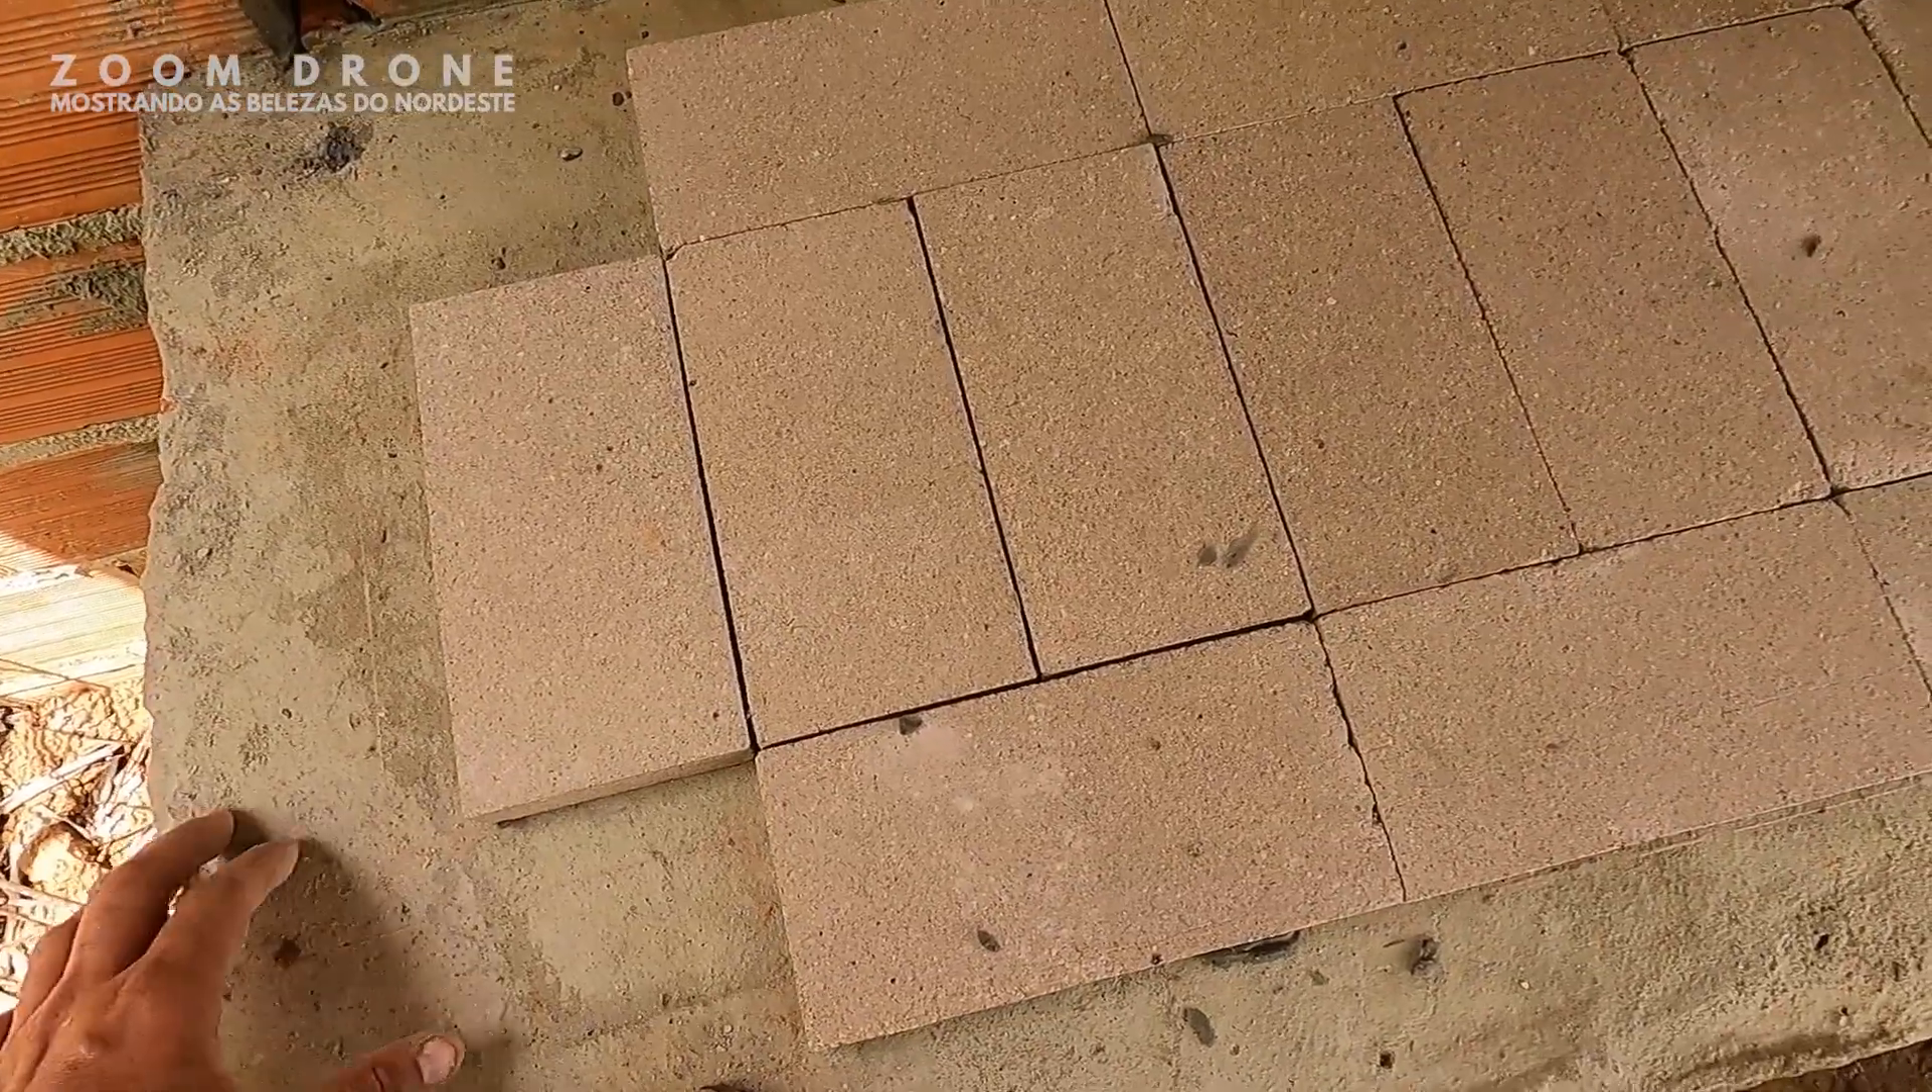Agora sim, primeira etapa concluída. Coloquei aqui as placas na parte de baixo.